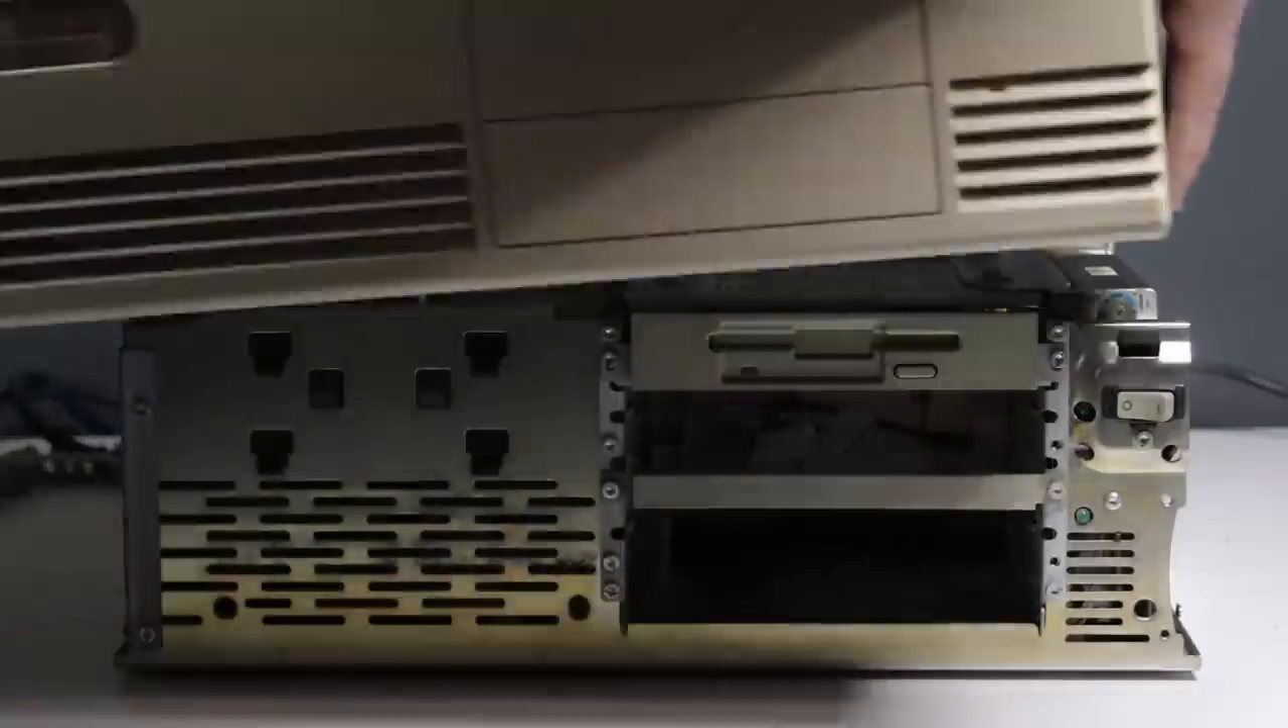So all that remains is to put the lid of the case back on and then we can start cleaning it up.